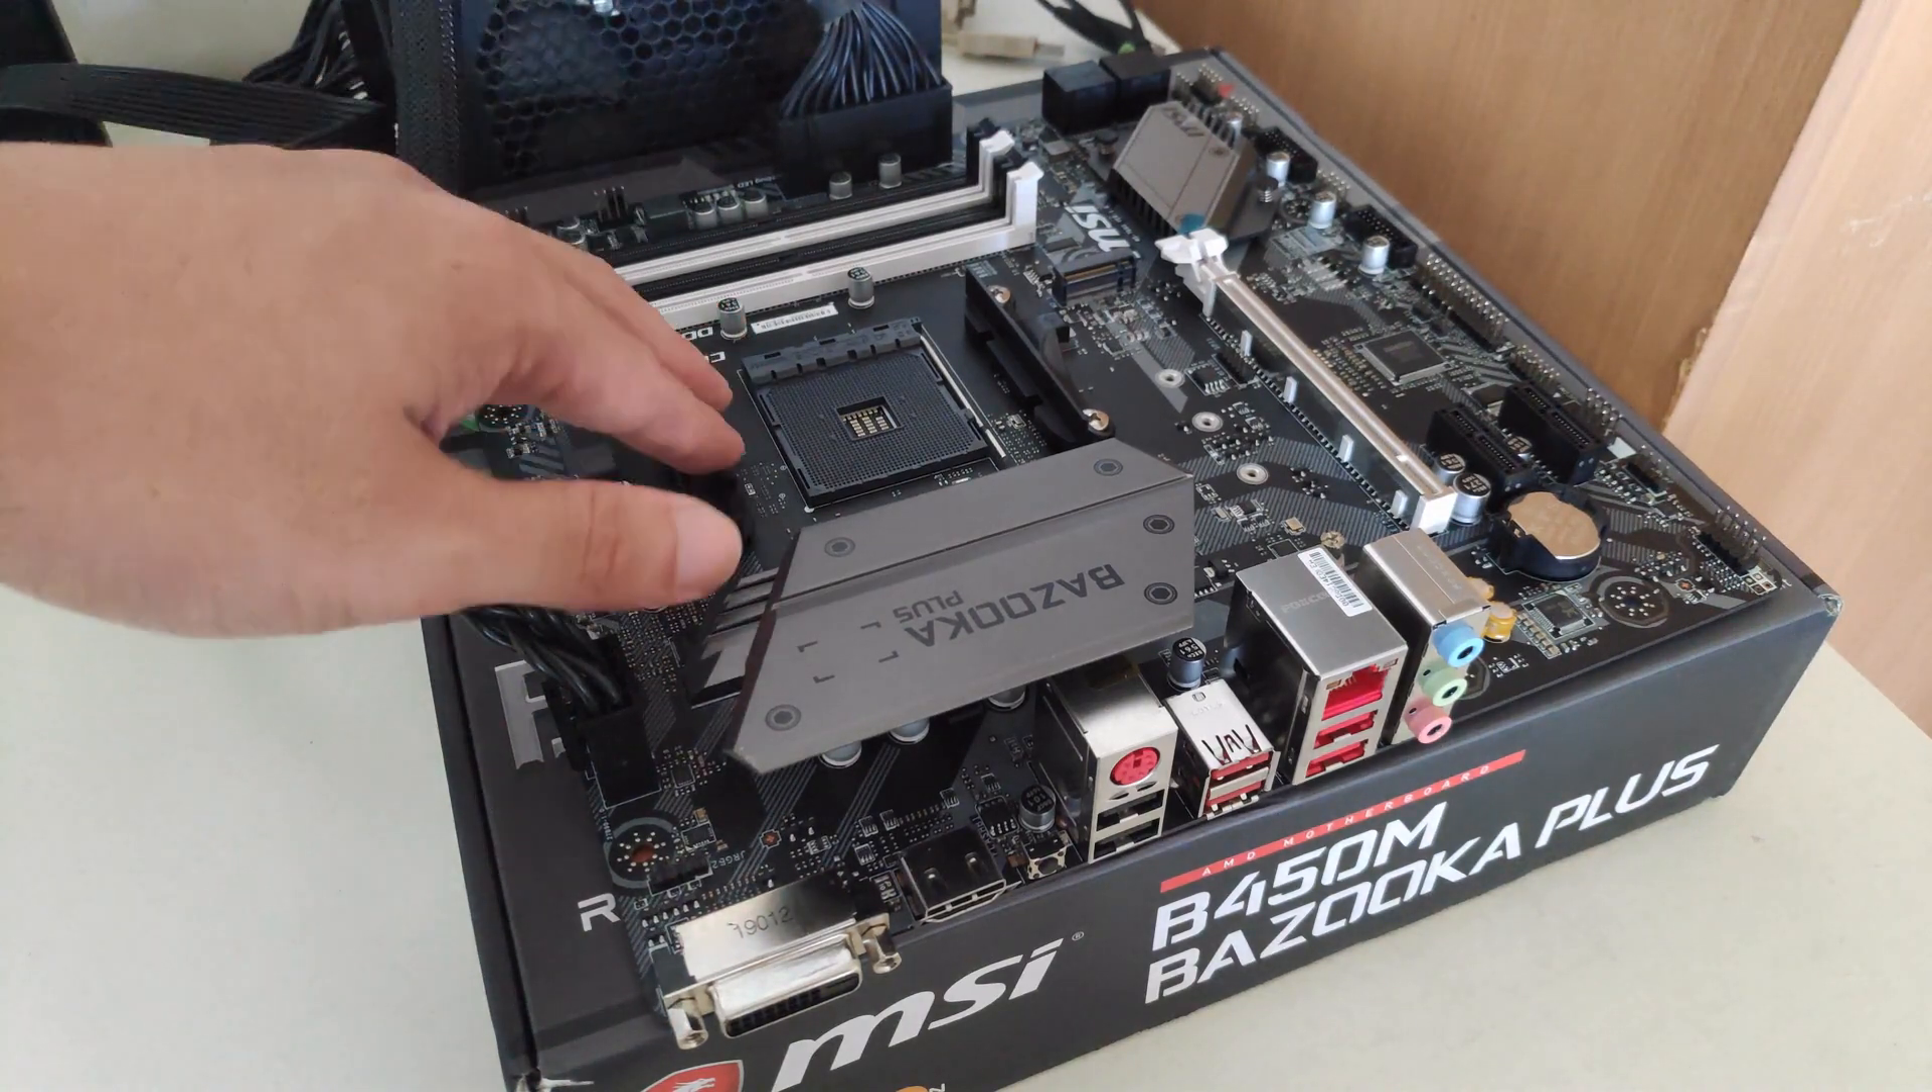As you can see, I don't have a processor installed, neither do I have any RAM installed.